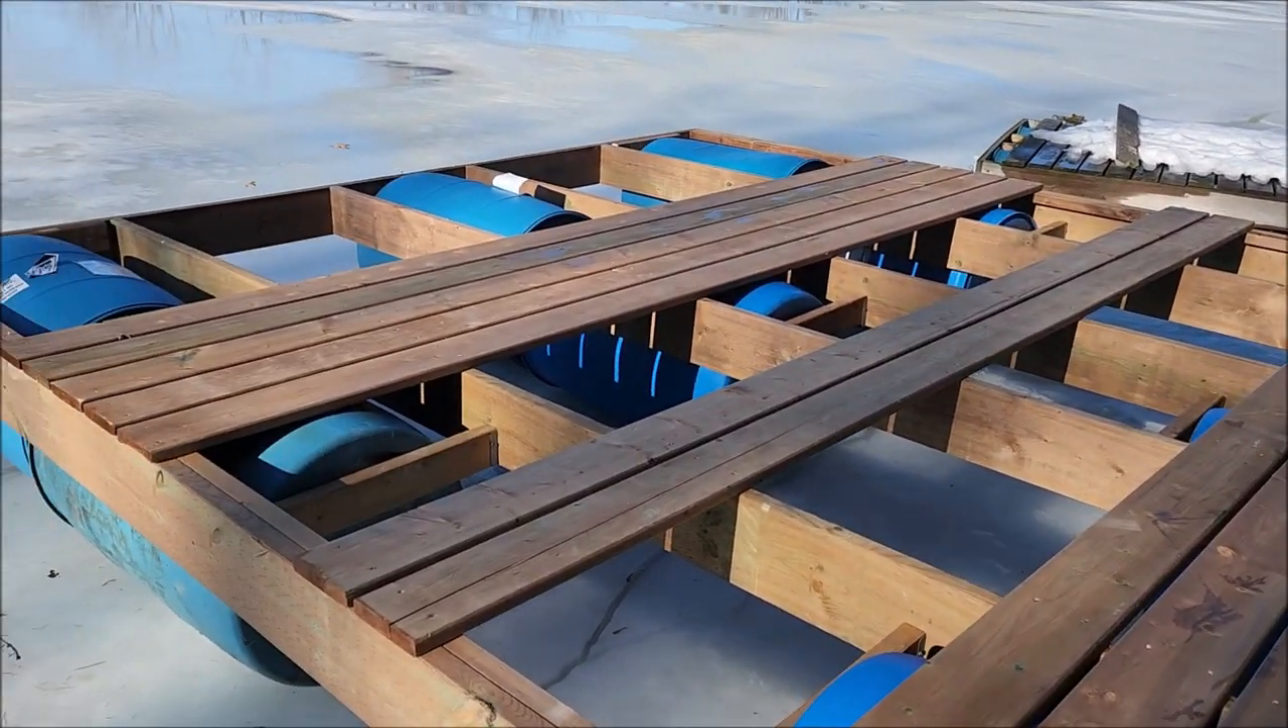Uh, I have all the barrels in their proper position sitting there.